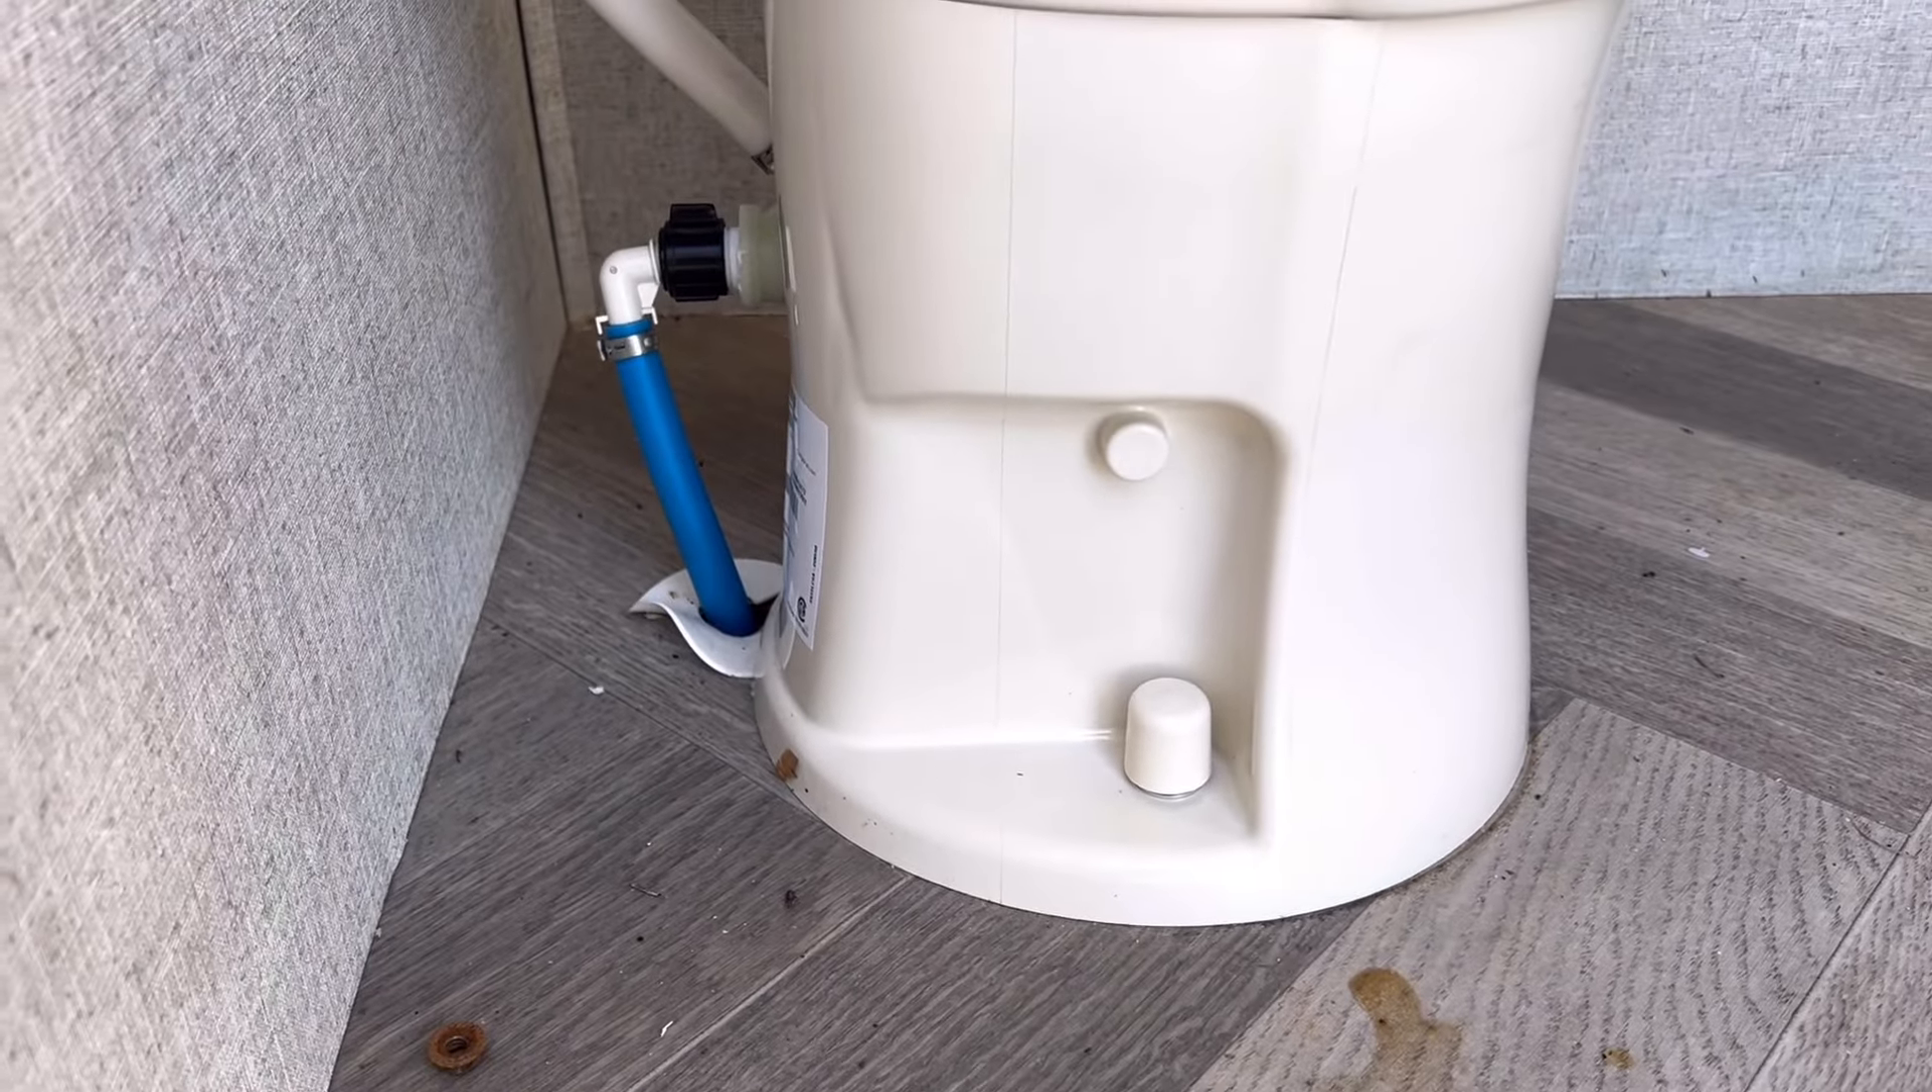As you can see the toilet is really too close to the piping.